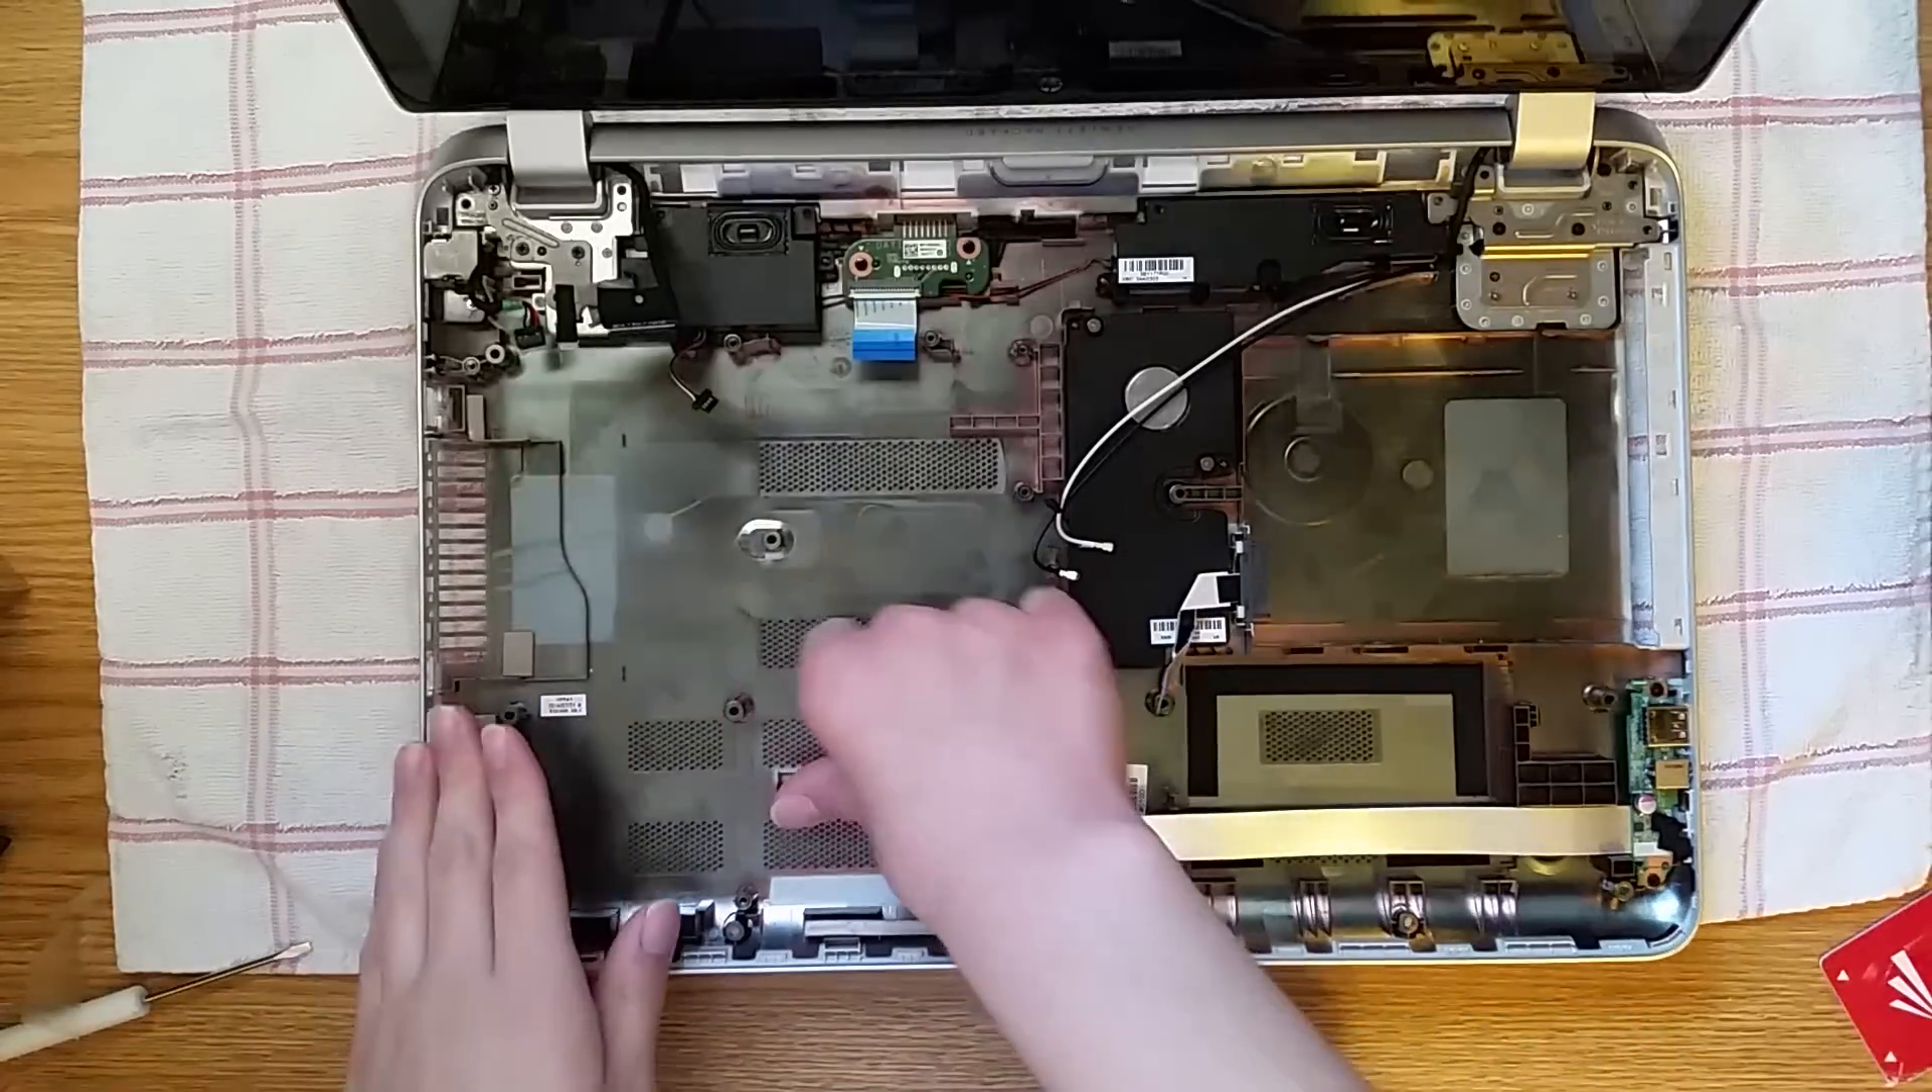So, you have your motherboard removed.